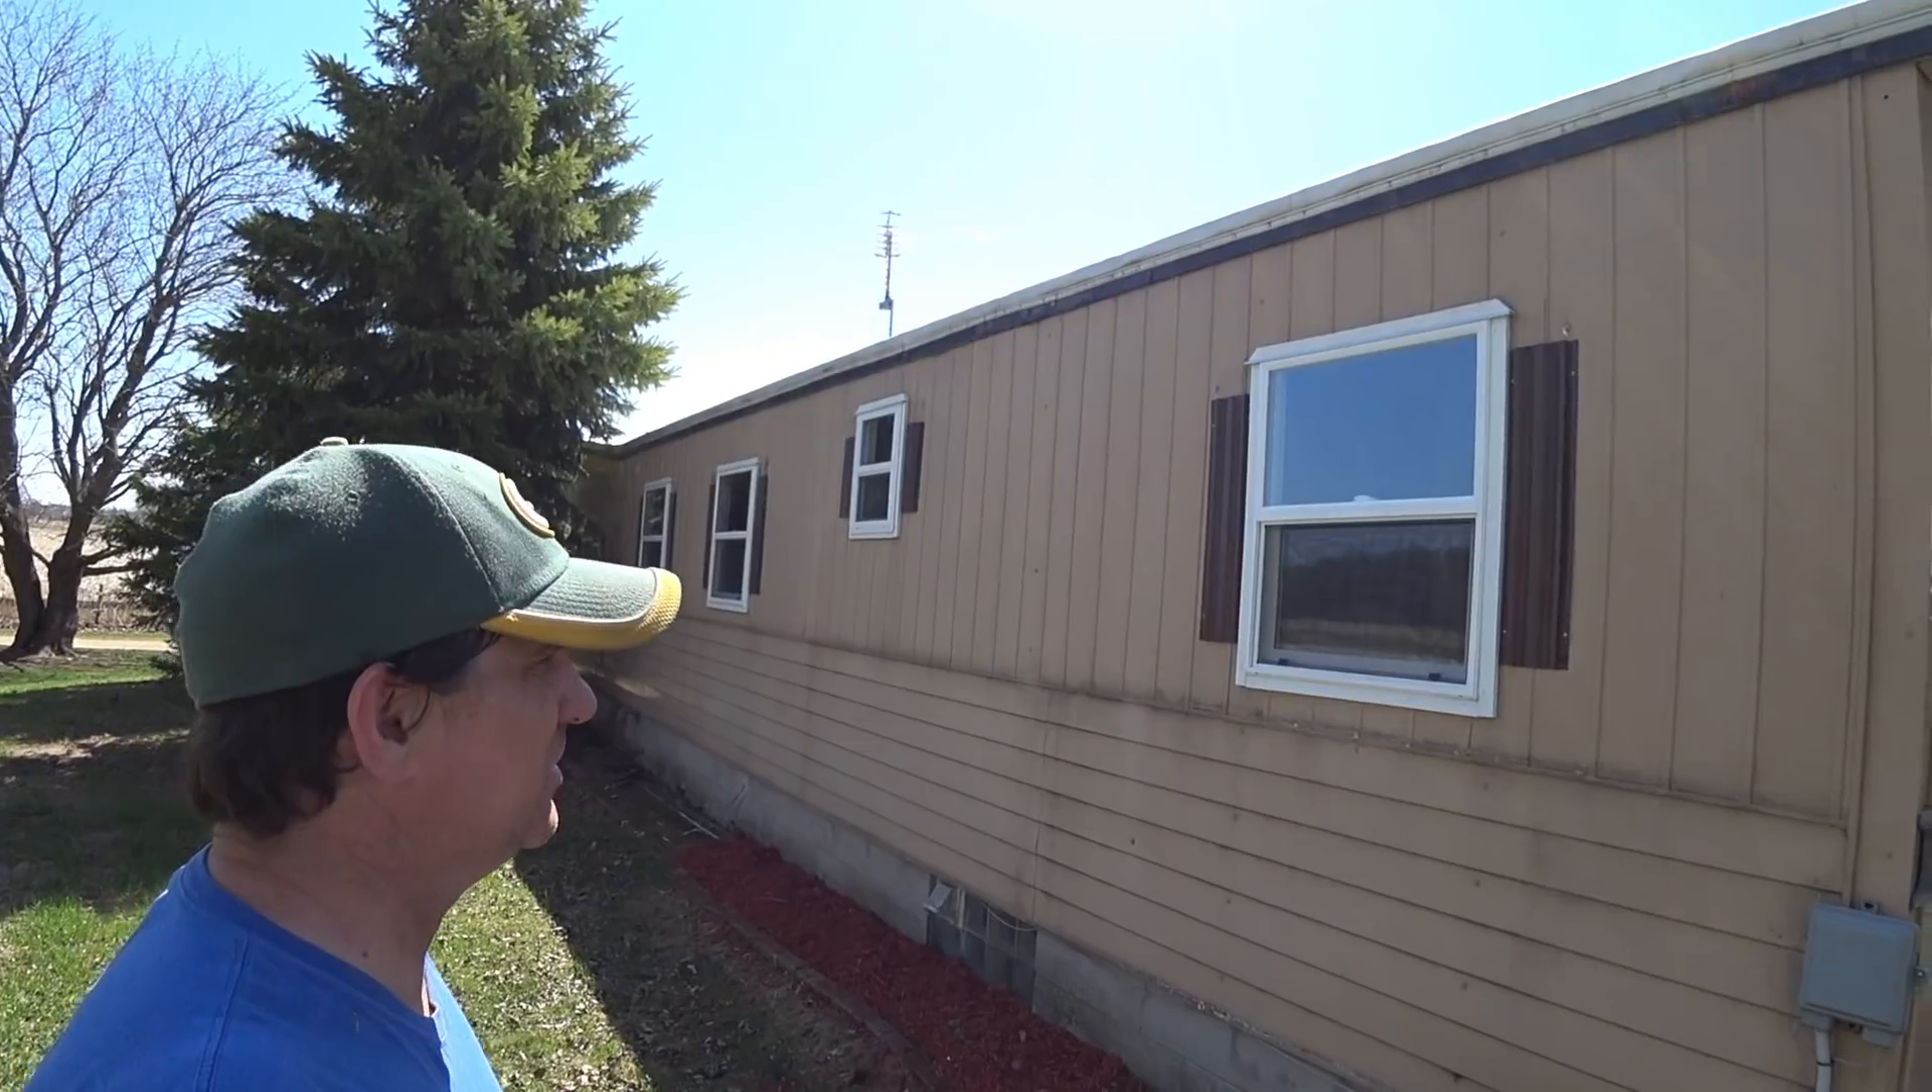You can see that I got the windows all trimmed out on the outside, too, and everything. Everything's all sealed up.